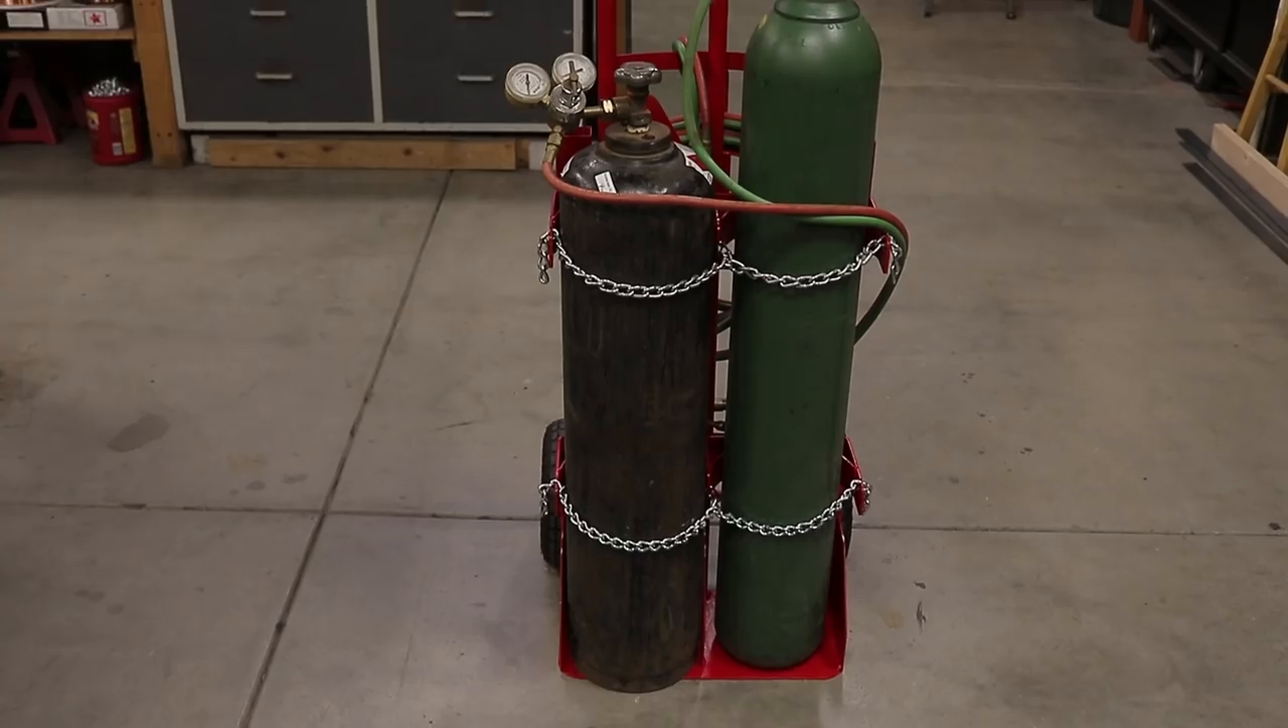And there's the finished product after I got some Harbor Freight tires and wheels for it. I got the chain on it. Got a nice coat of paint.